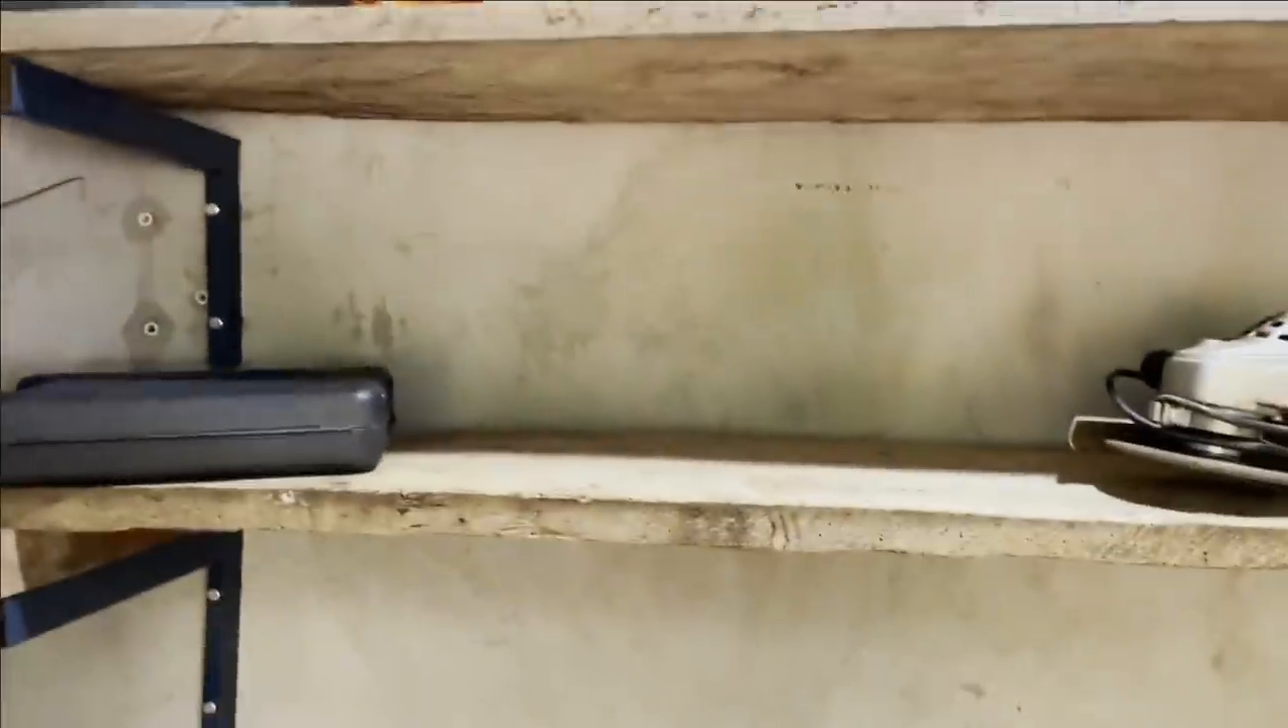Já coloquei uma, duas prateleiras já.